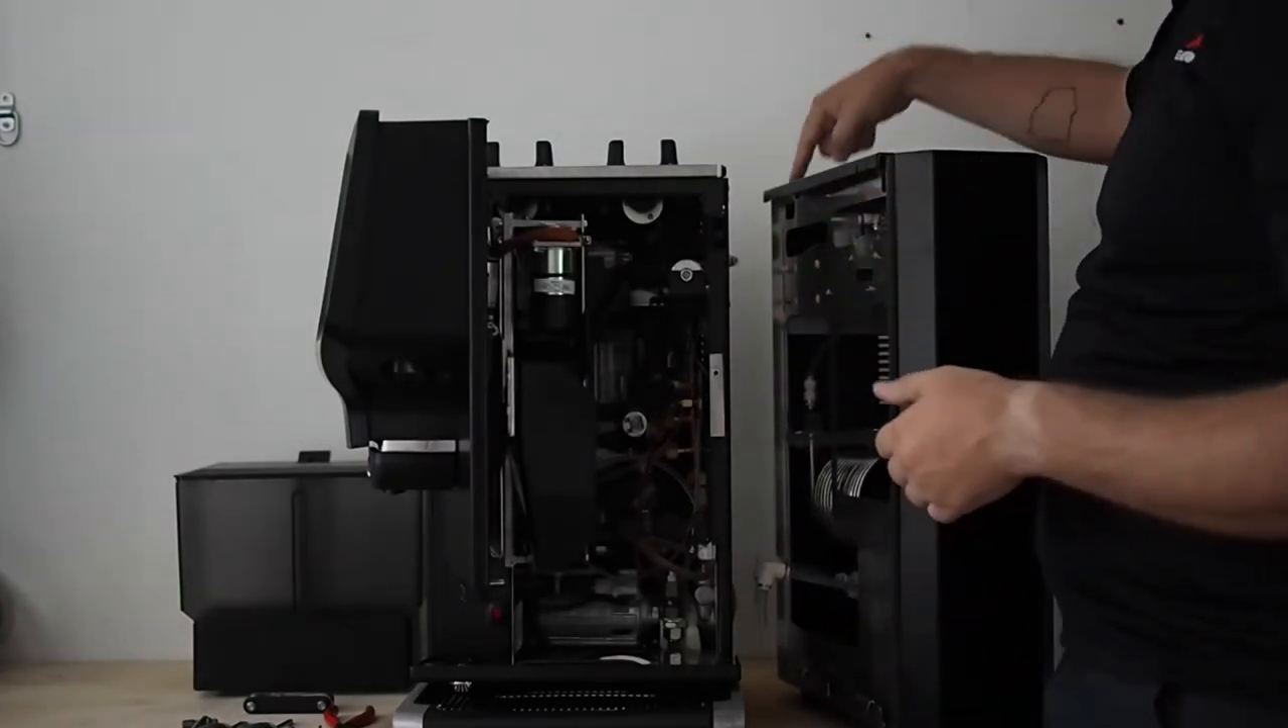If we have the front opened up, we have that side panel off.